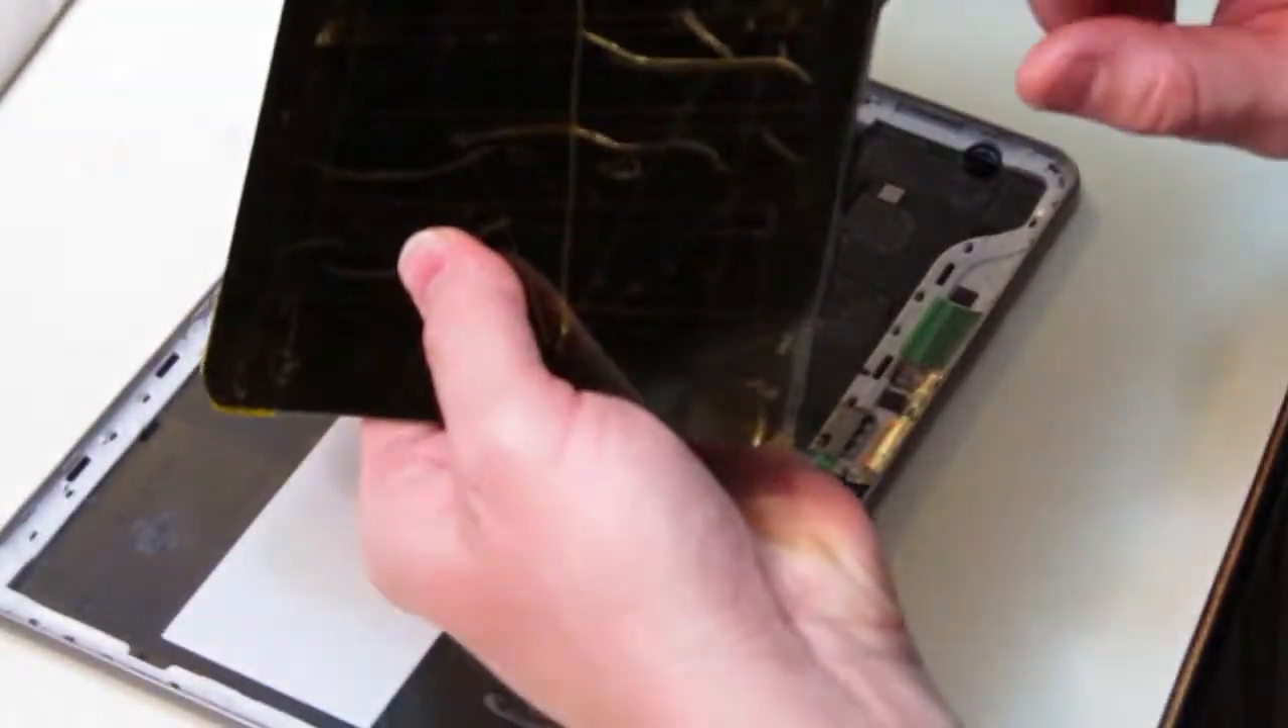Here I just went carefully around starting one corner and slowly pried off the back cover.